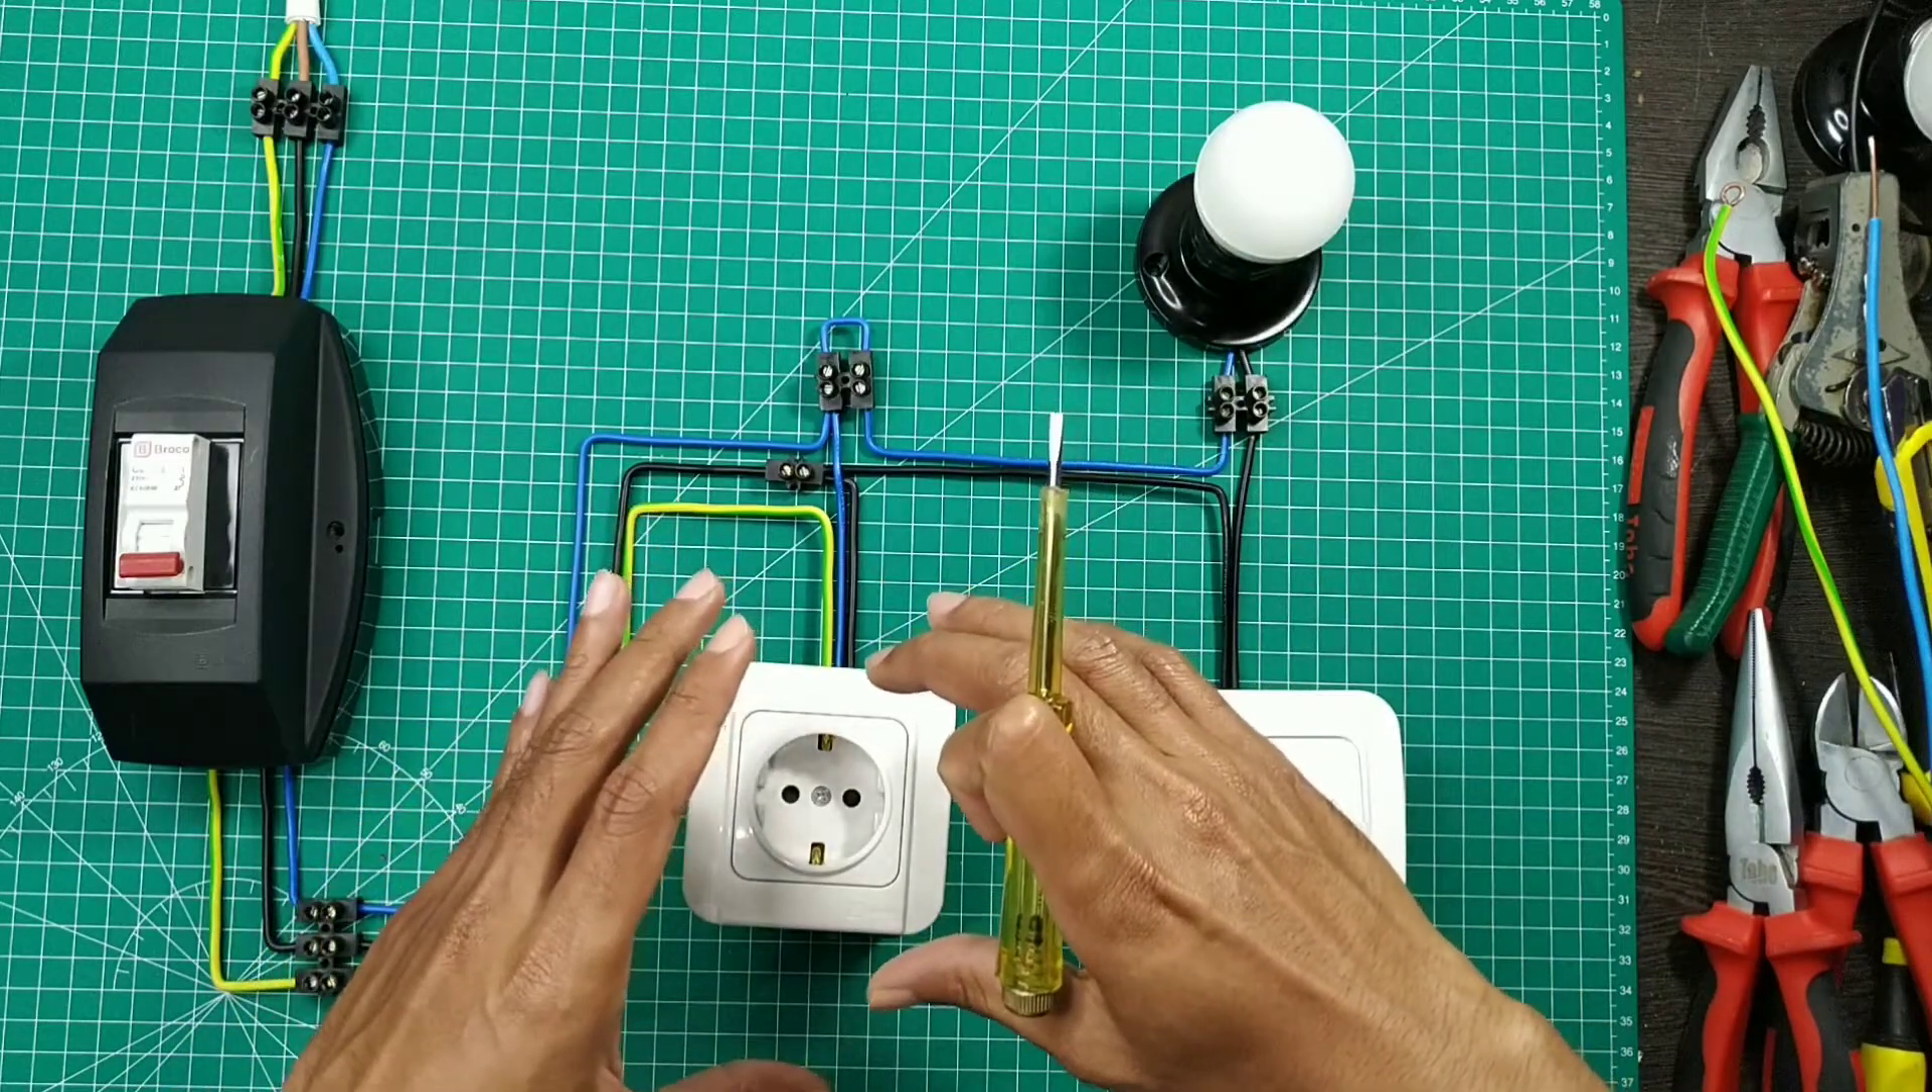Kemudian di sini kita sudah pasang satu buah stop kontak.